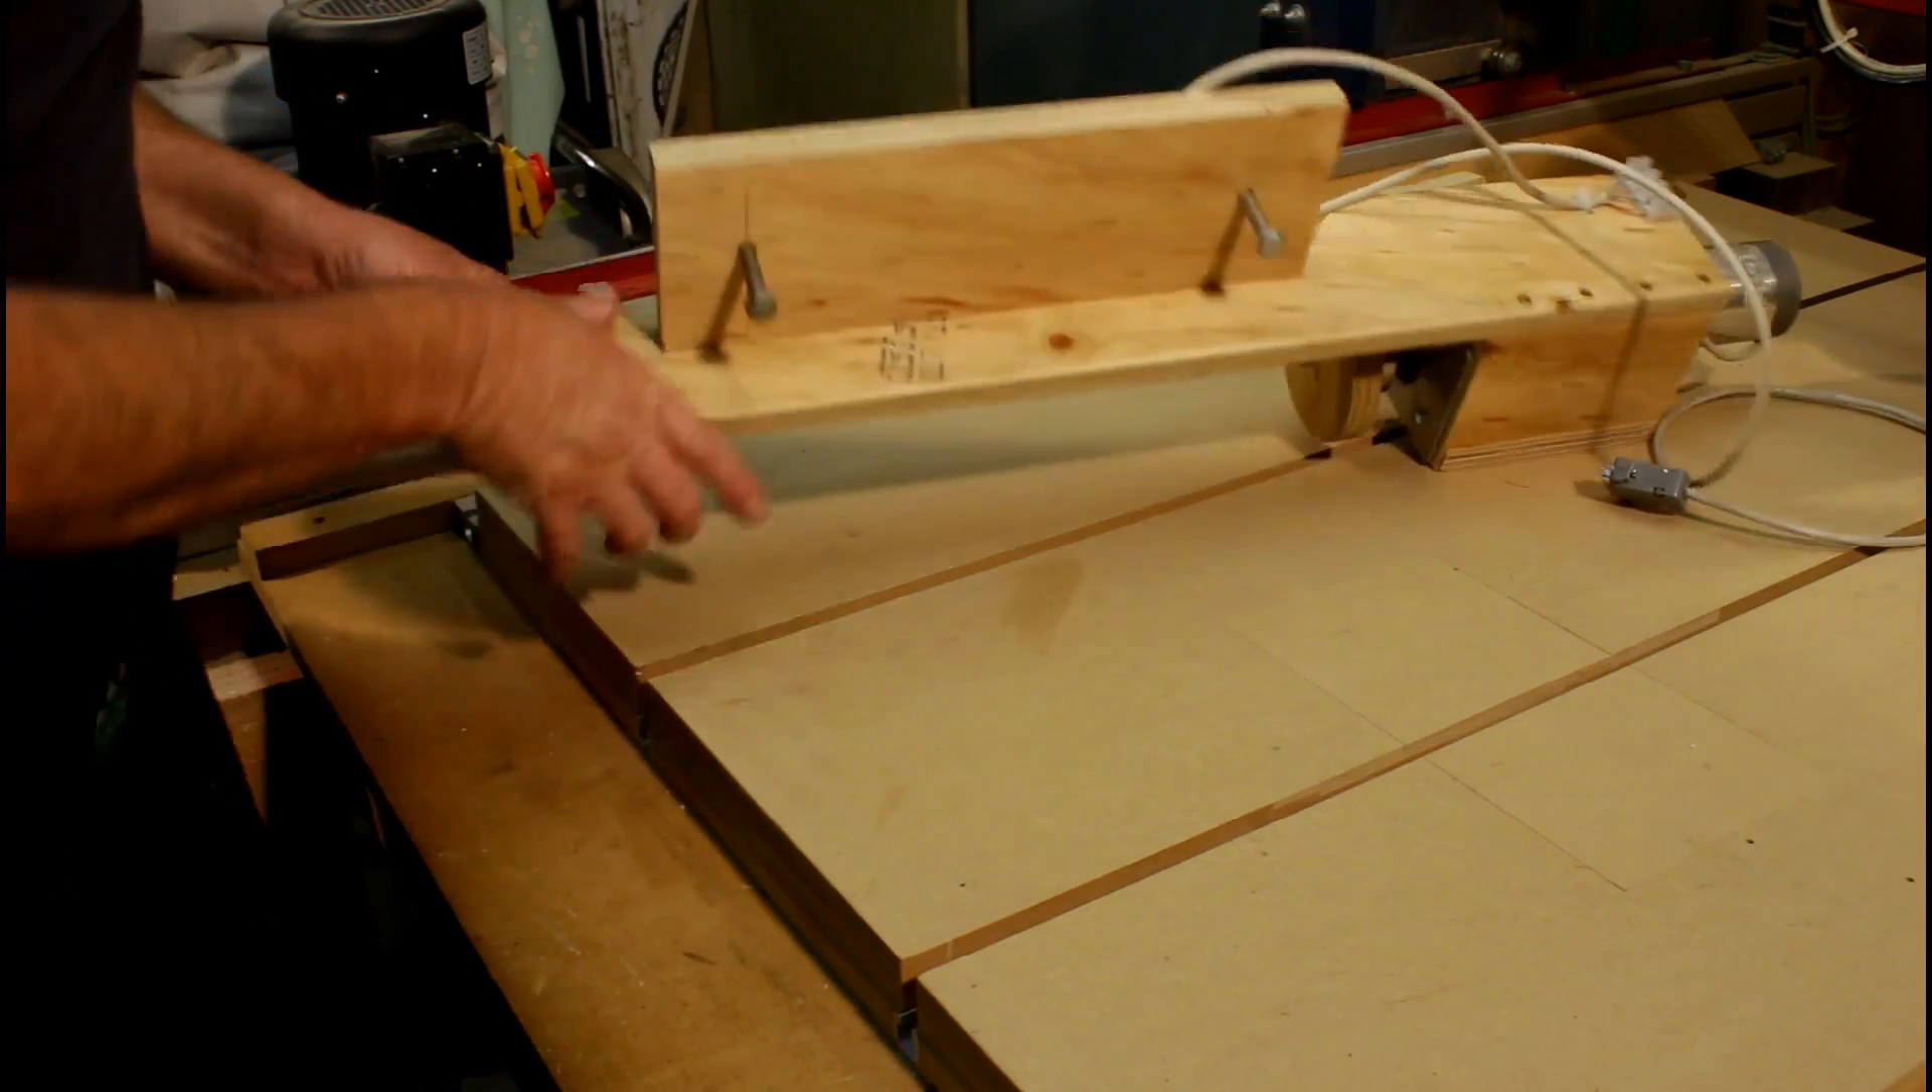On the back here I've simply screwed on some plywood and put some bolts through to go into my table slots here.